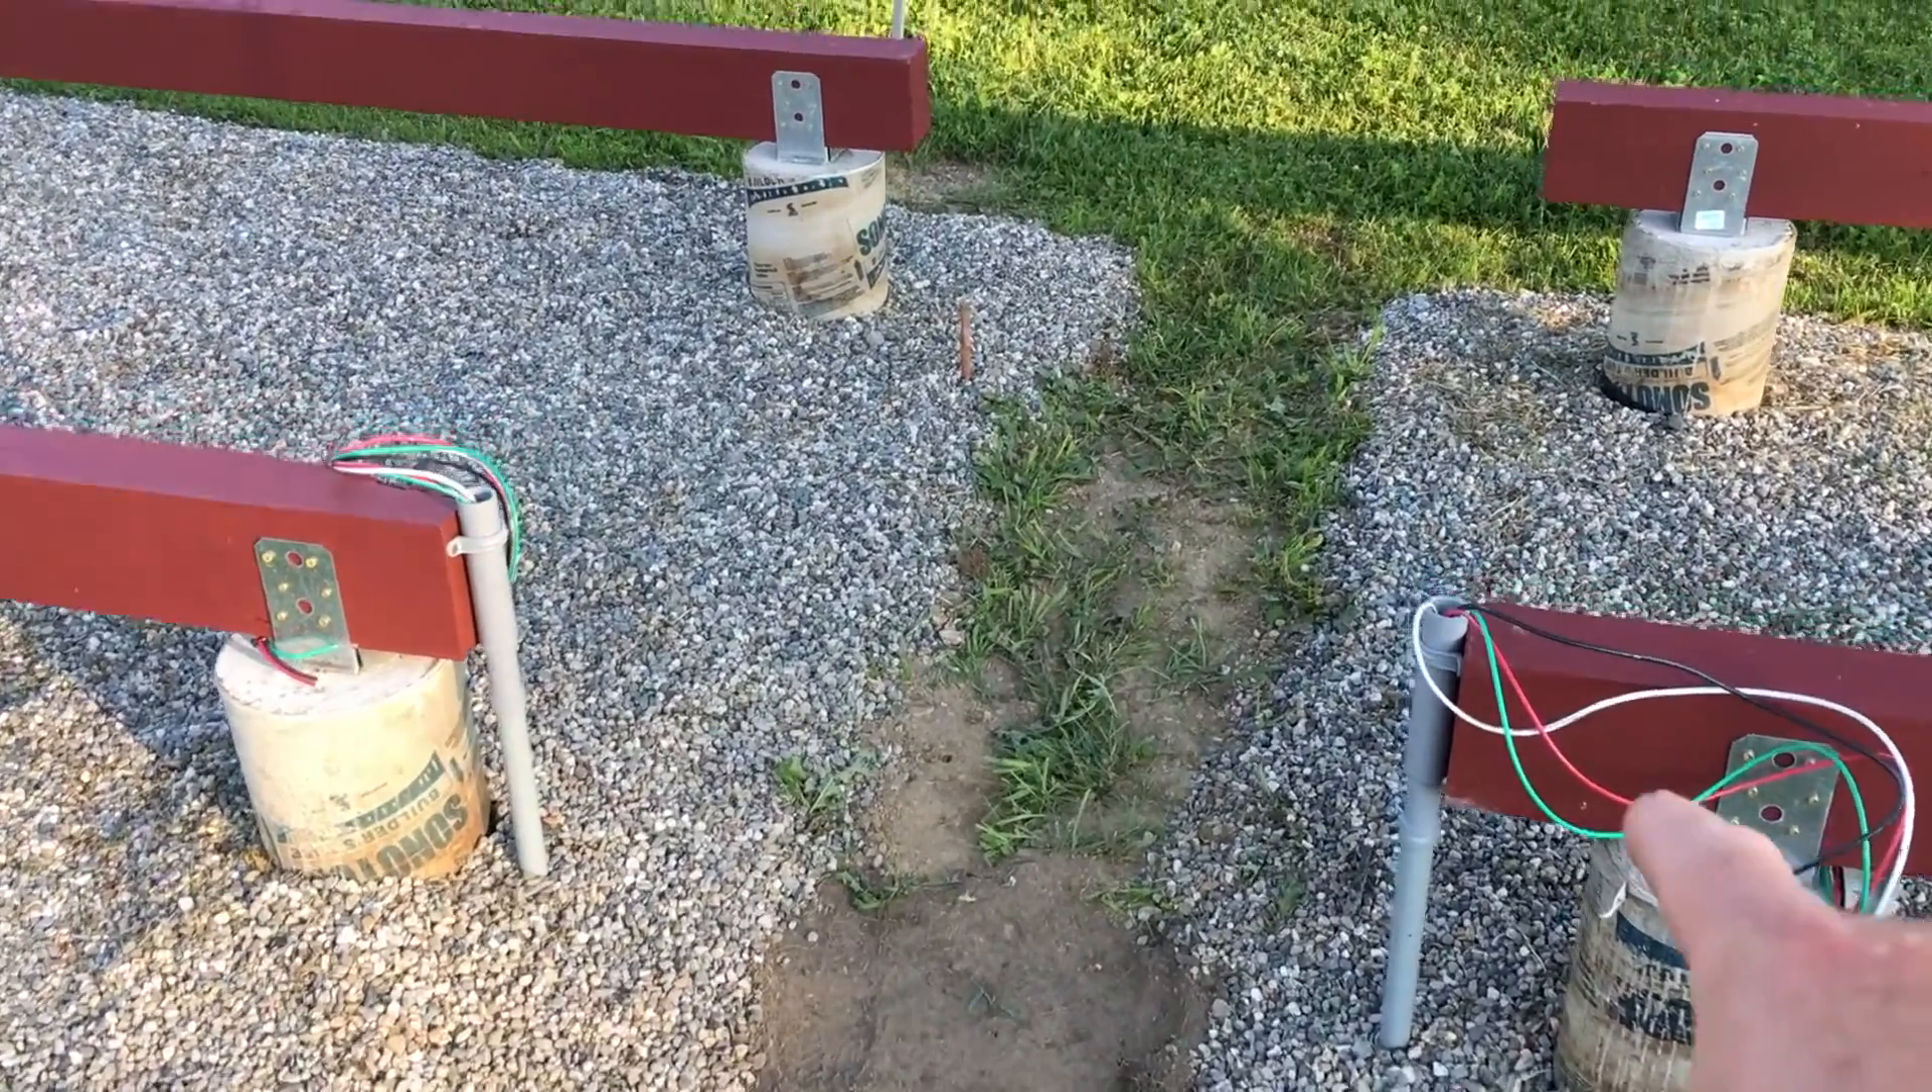So you can see still have to put the flexible conduit on.